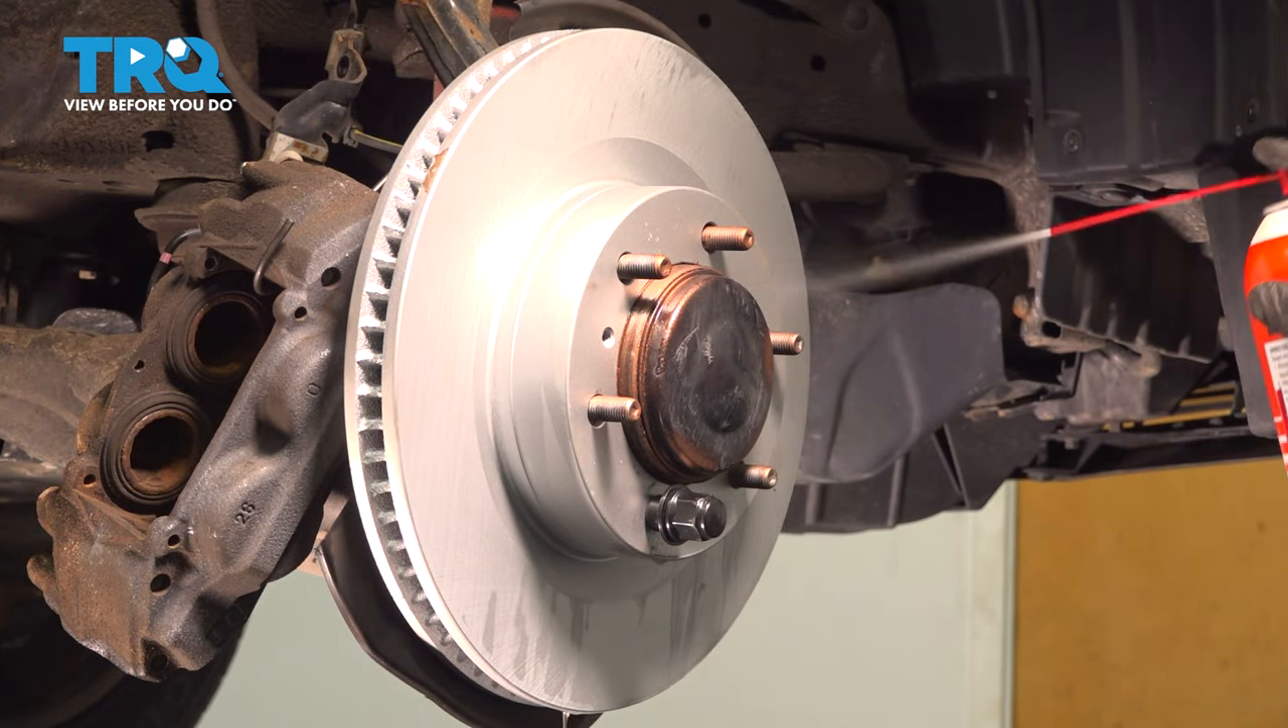So now the rotor is in place, and I'm going to clean the surface.